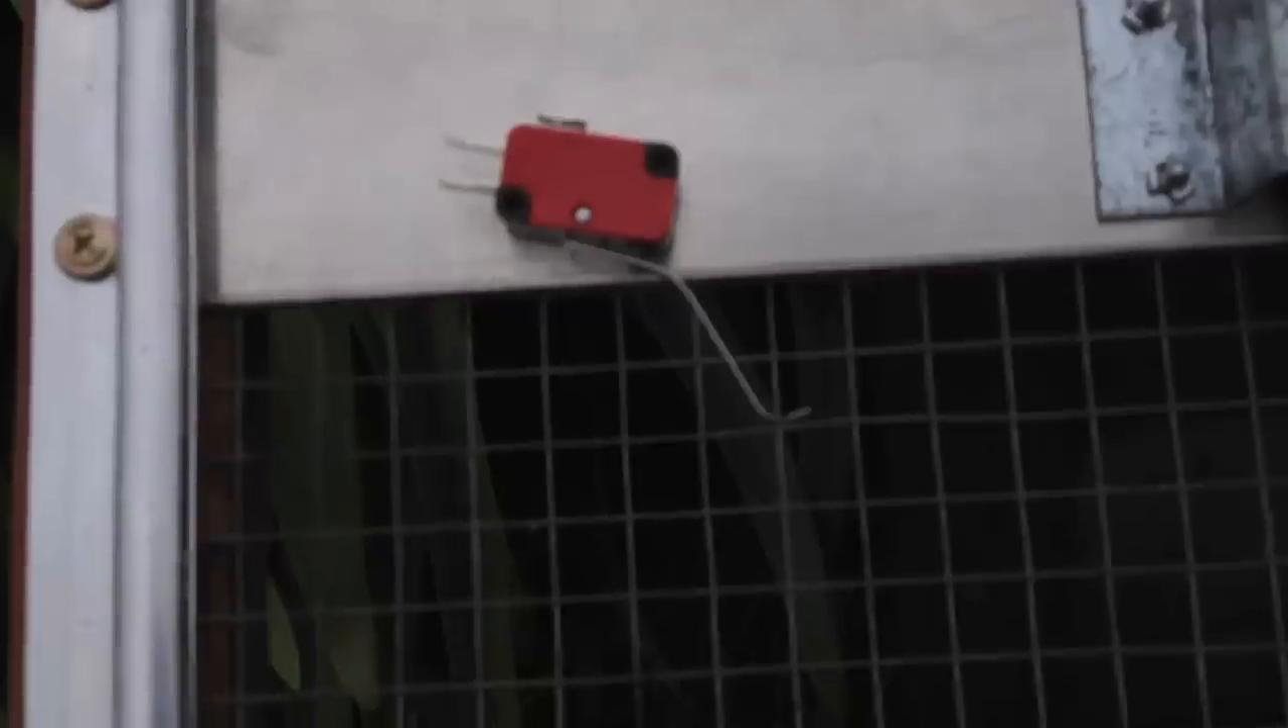For the moment we've already attached the safety switch. You can see that just here. We've just stuck that on with double sided tape for the moment.